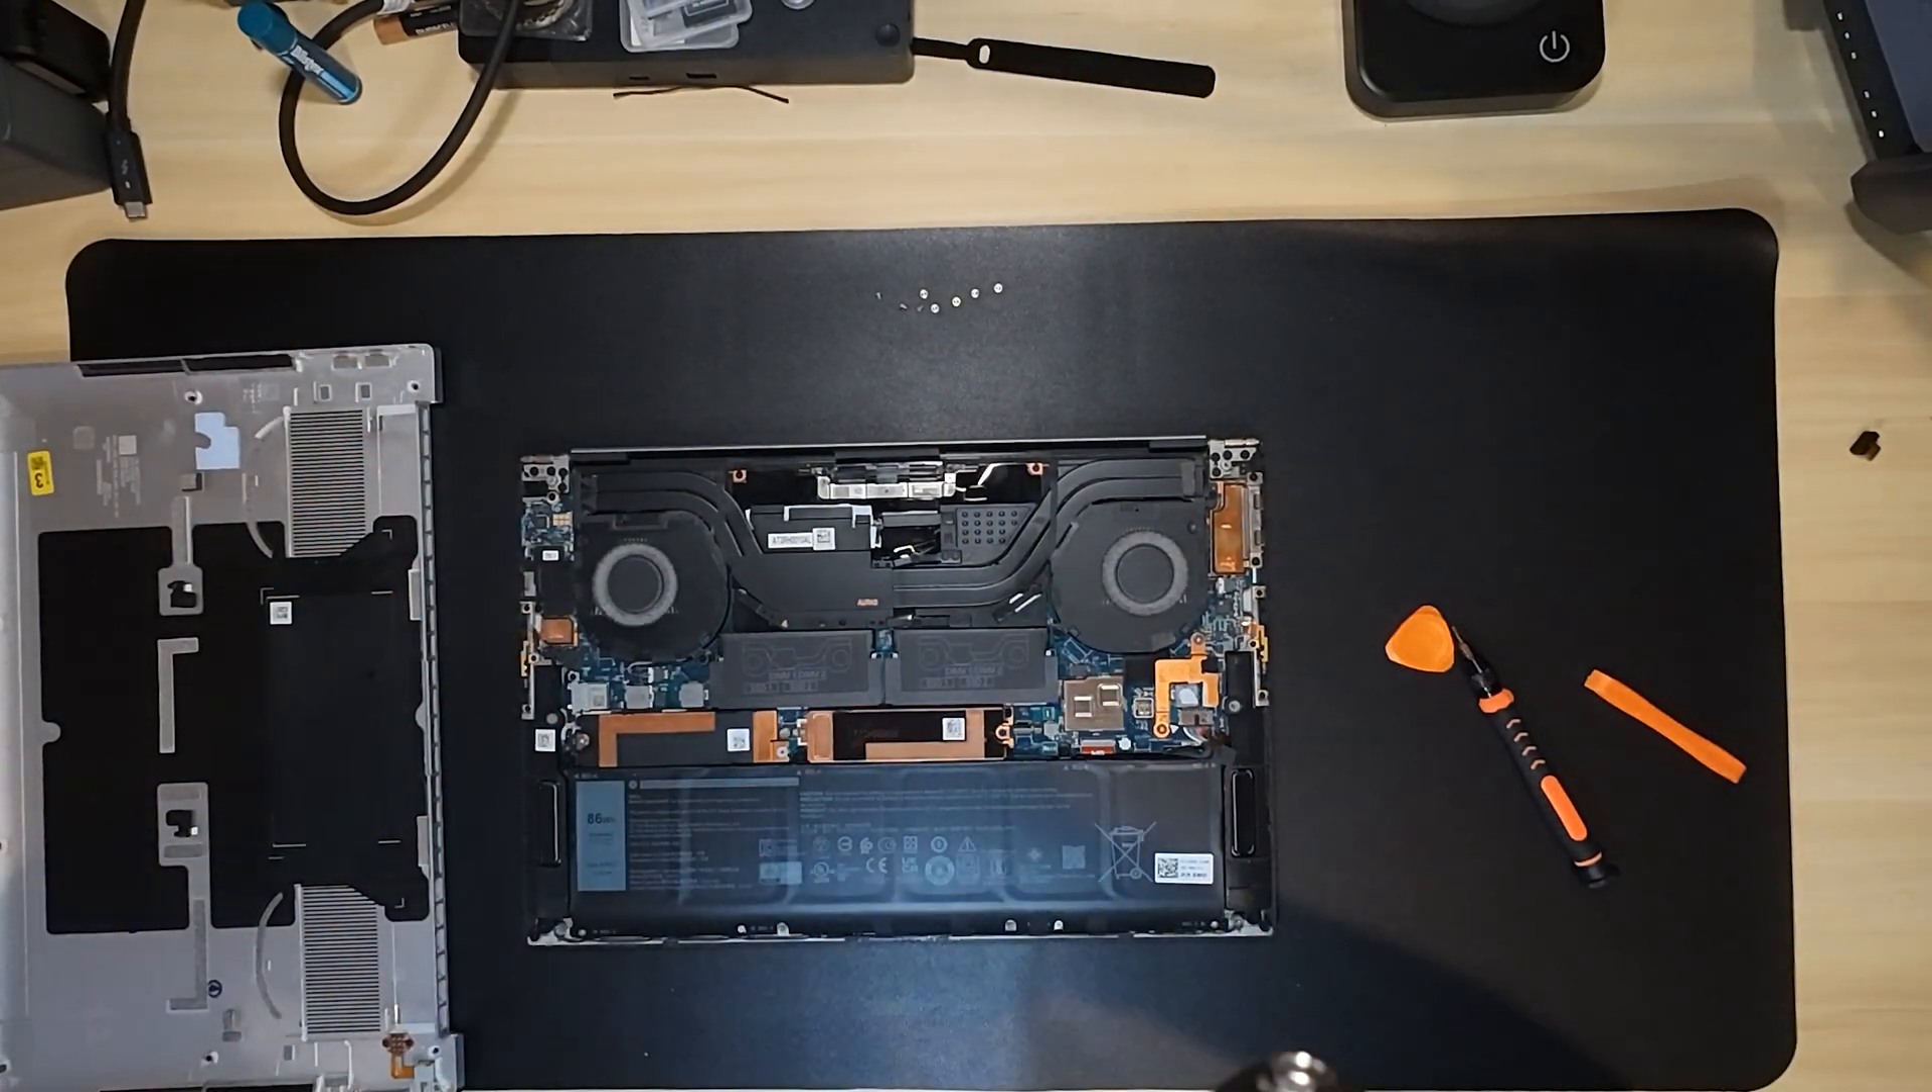At this point I'm able to pry off the base cover and as you see here we're able to lift off the base cover from the computer exposing the internals.